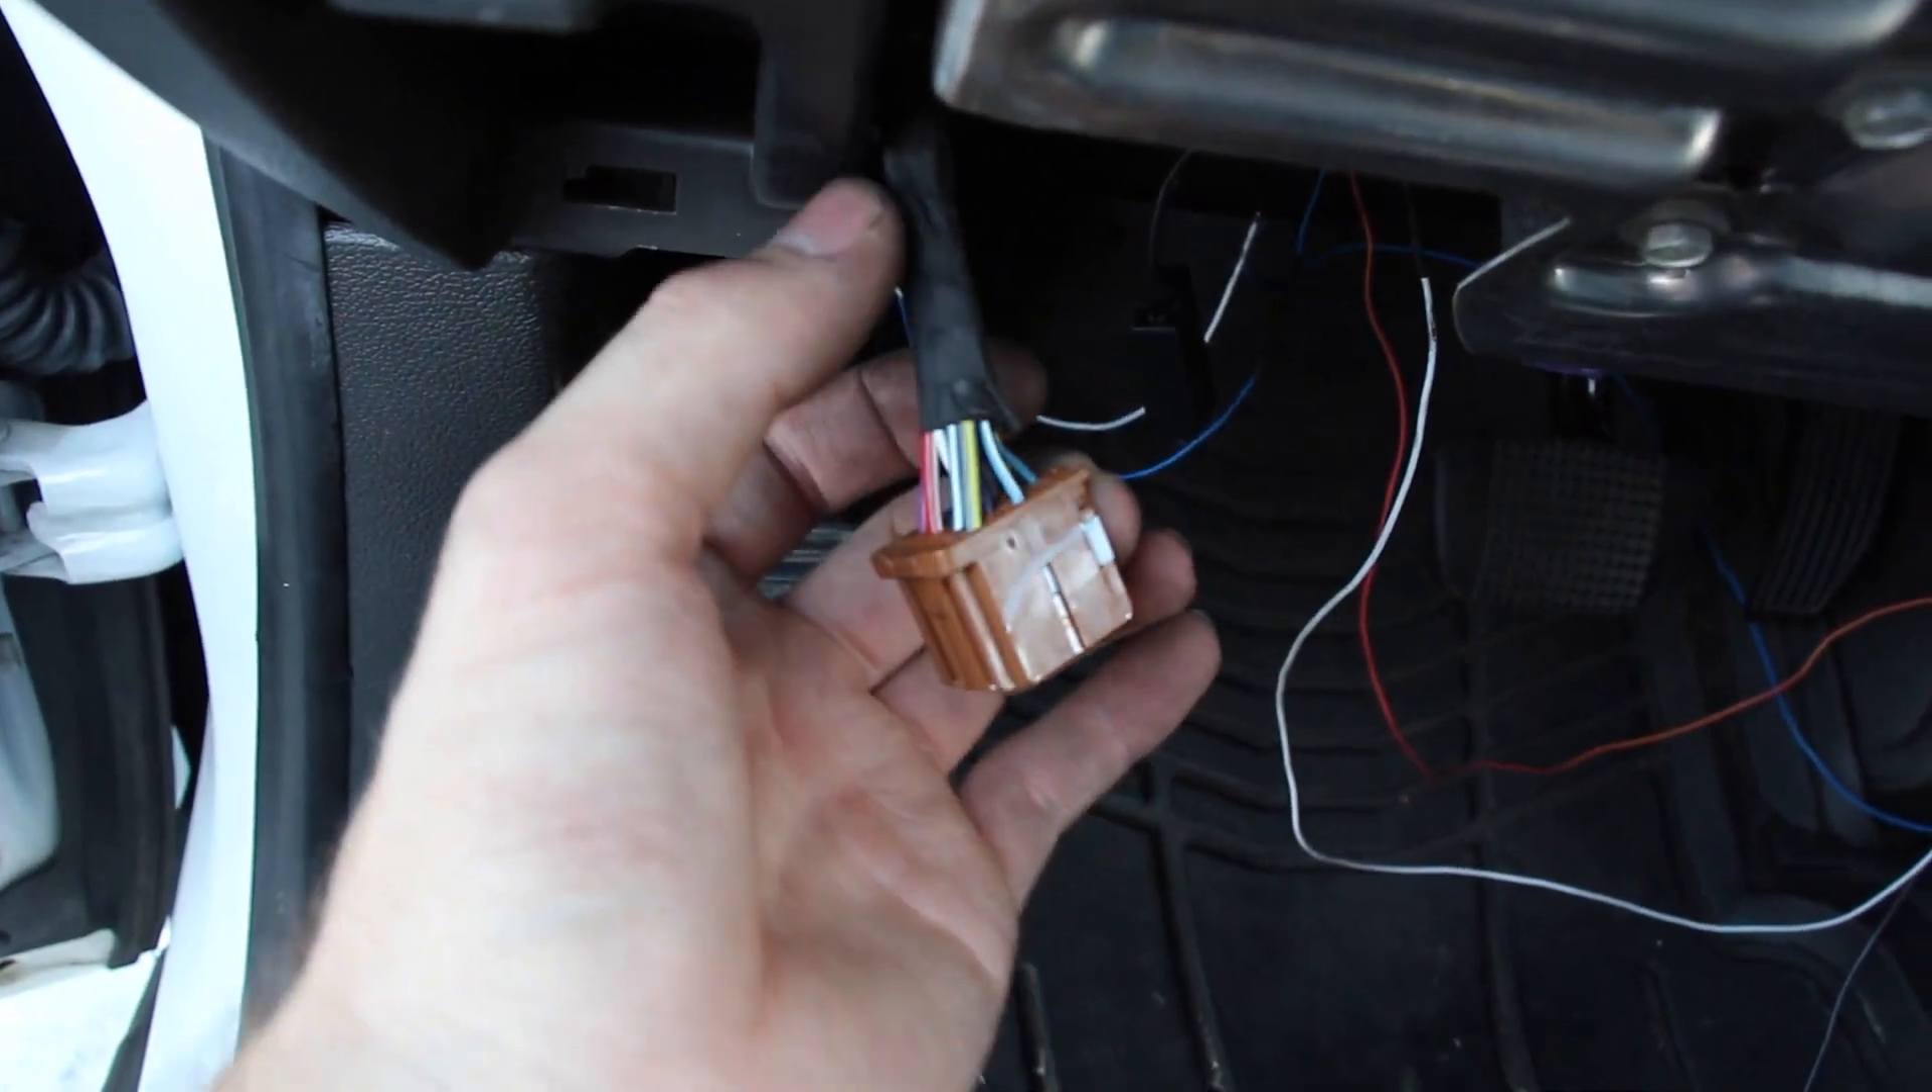The brown plug is the one pretty much in the middle, so I already have it unplugged.